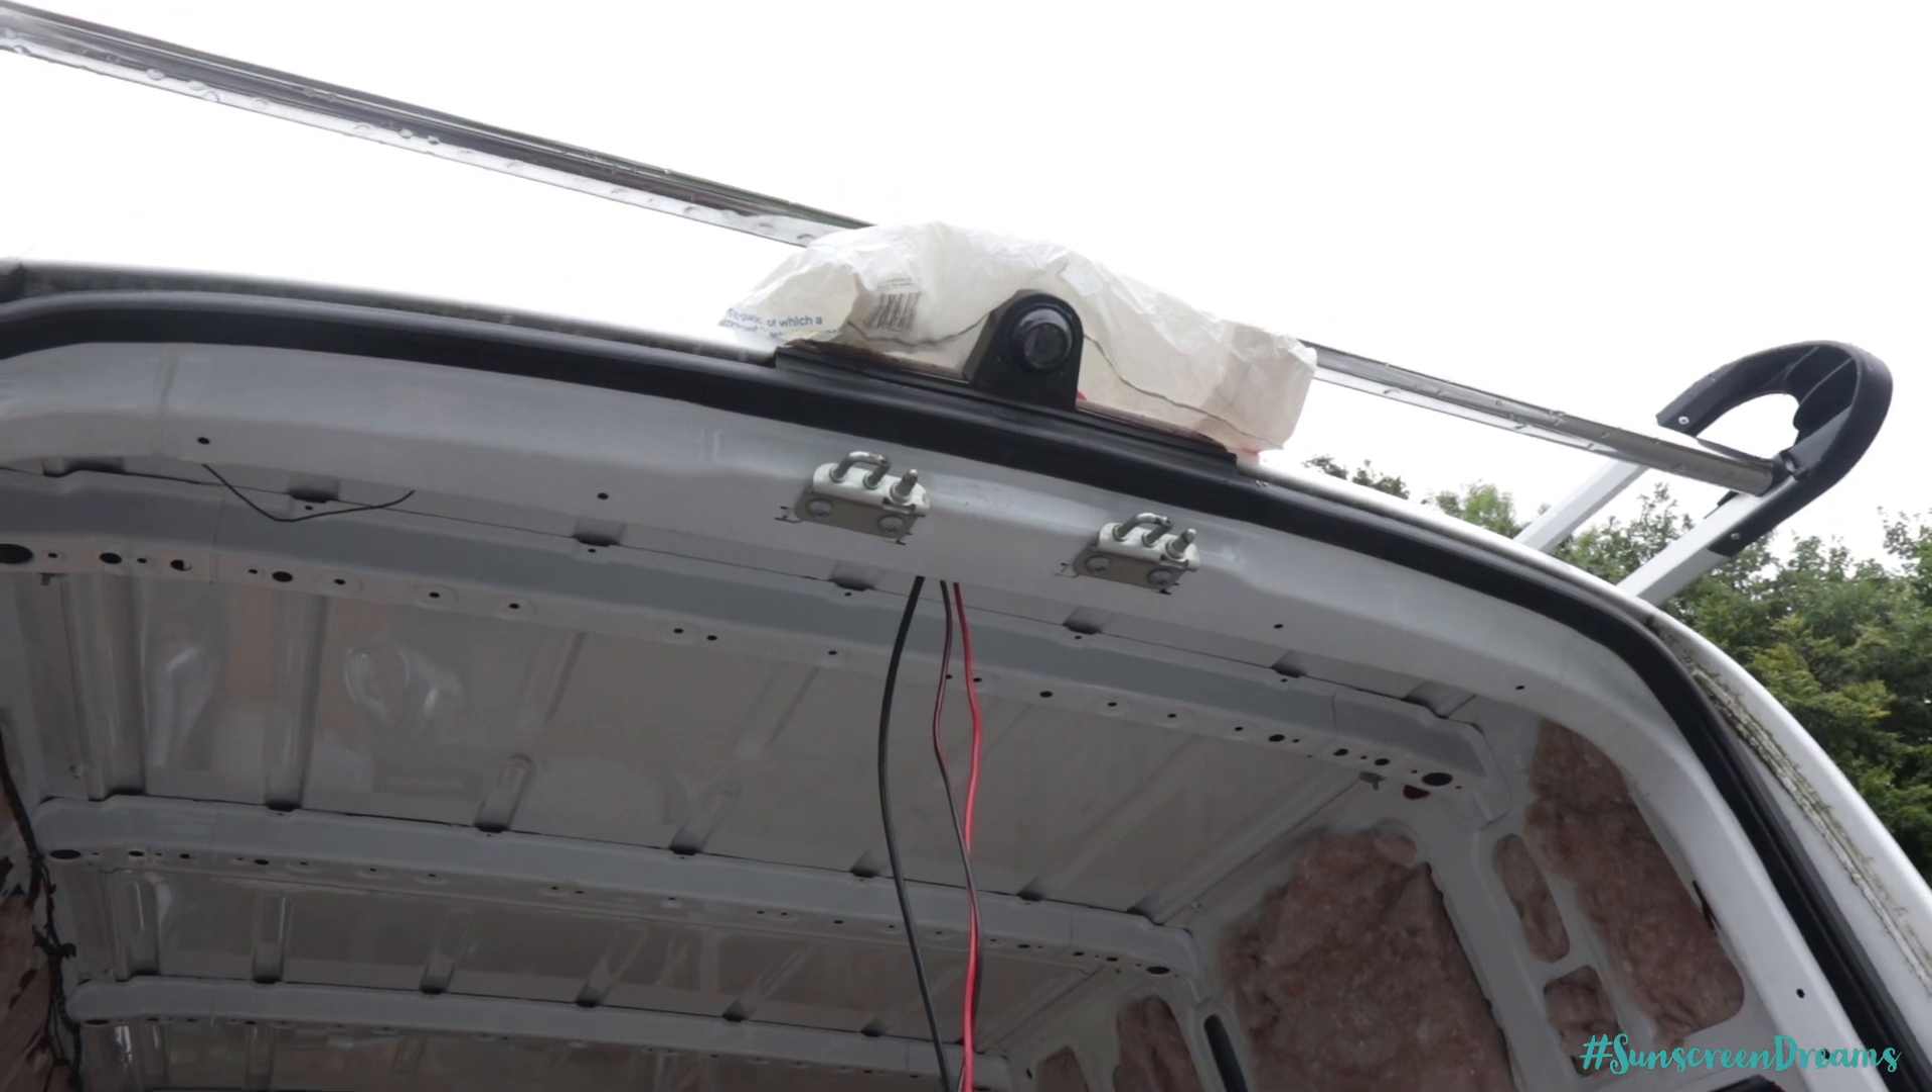So we now have the wires from the solar panel coming down inside the van.